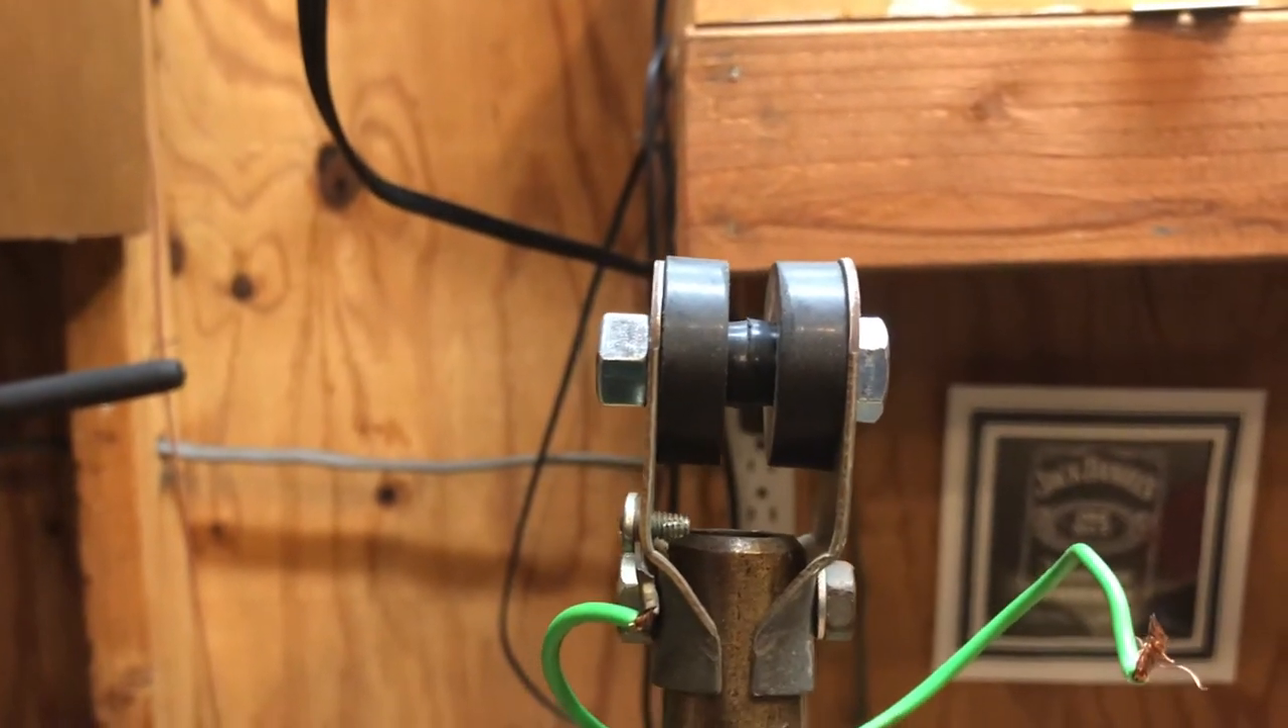I fit the two grommets onto the claw like so then I put the bolt through it and then put the nut on the end so that way it pretty much was as snug as it could be.